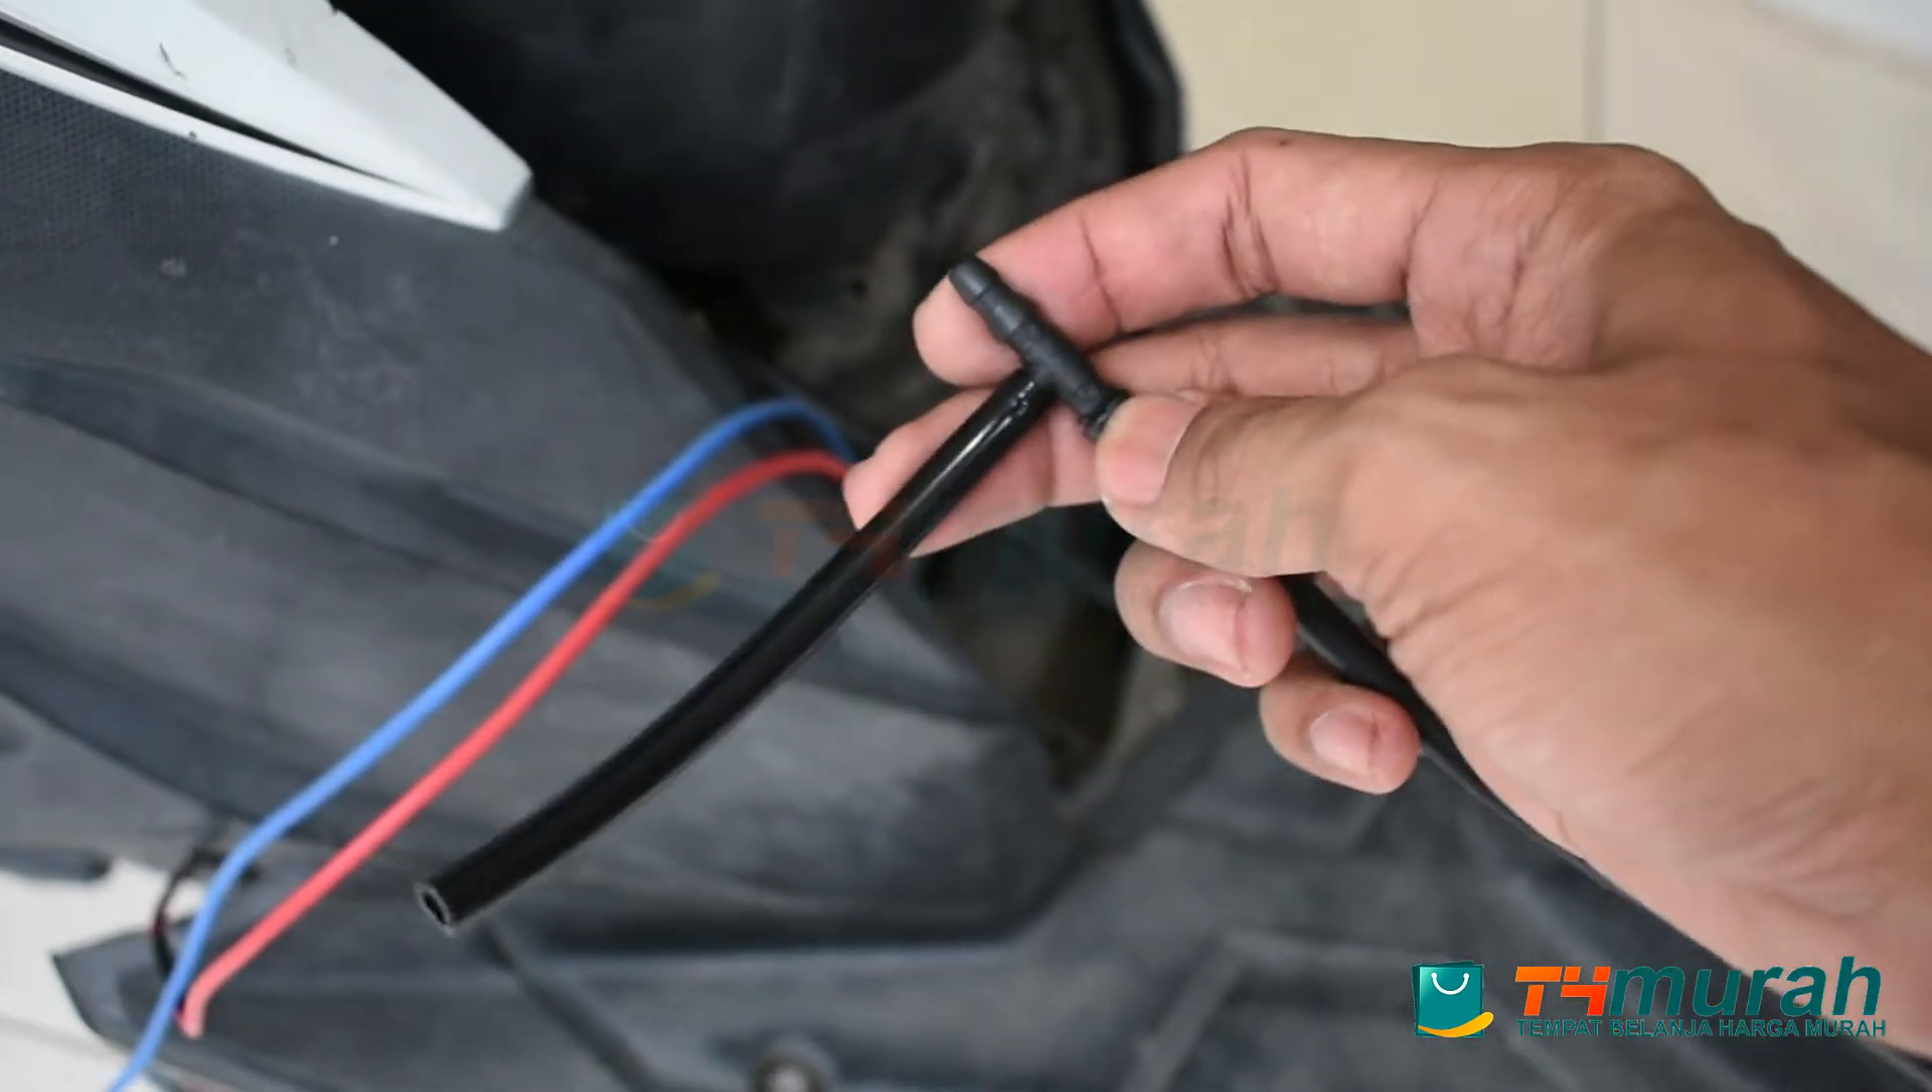Untuk ujung selangnya sudah kita pasang dengan sambungan T.